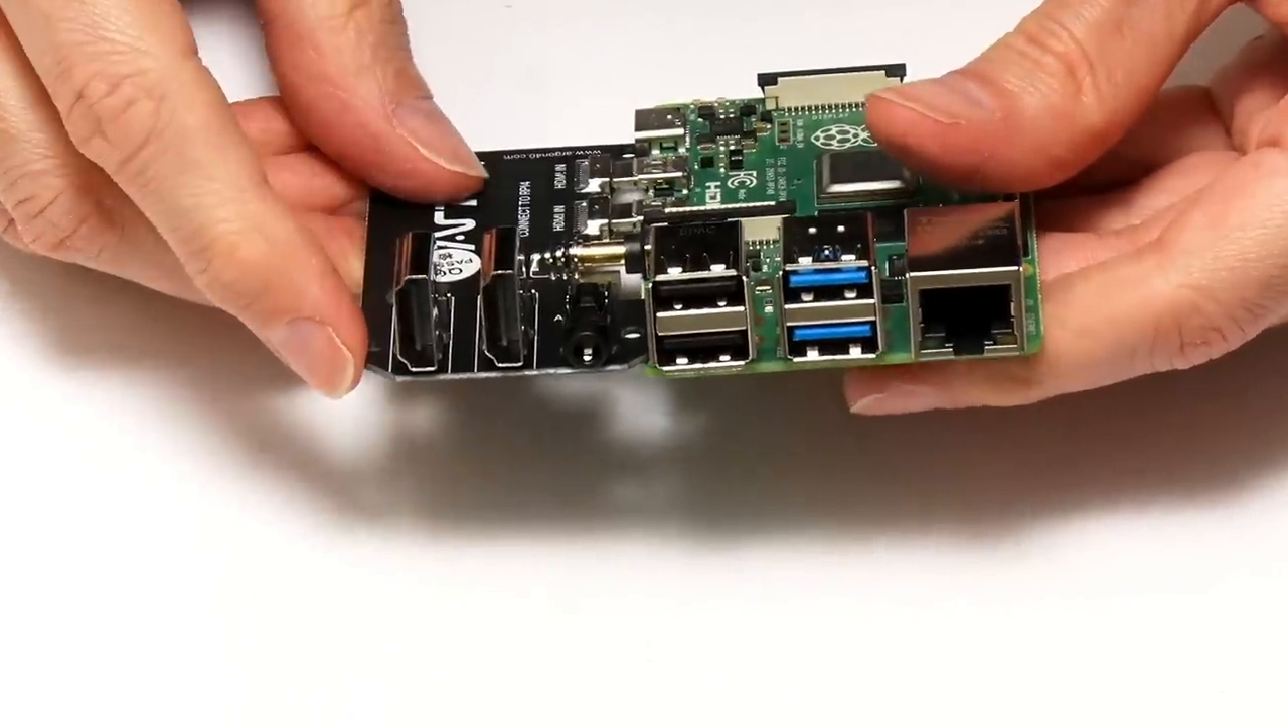And we've now got the full -size HDMI connectors on the back of the Raspberry Pi.